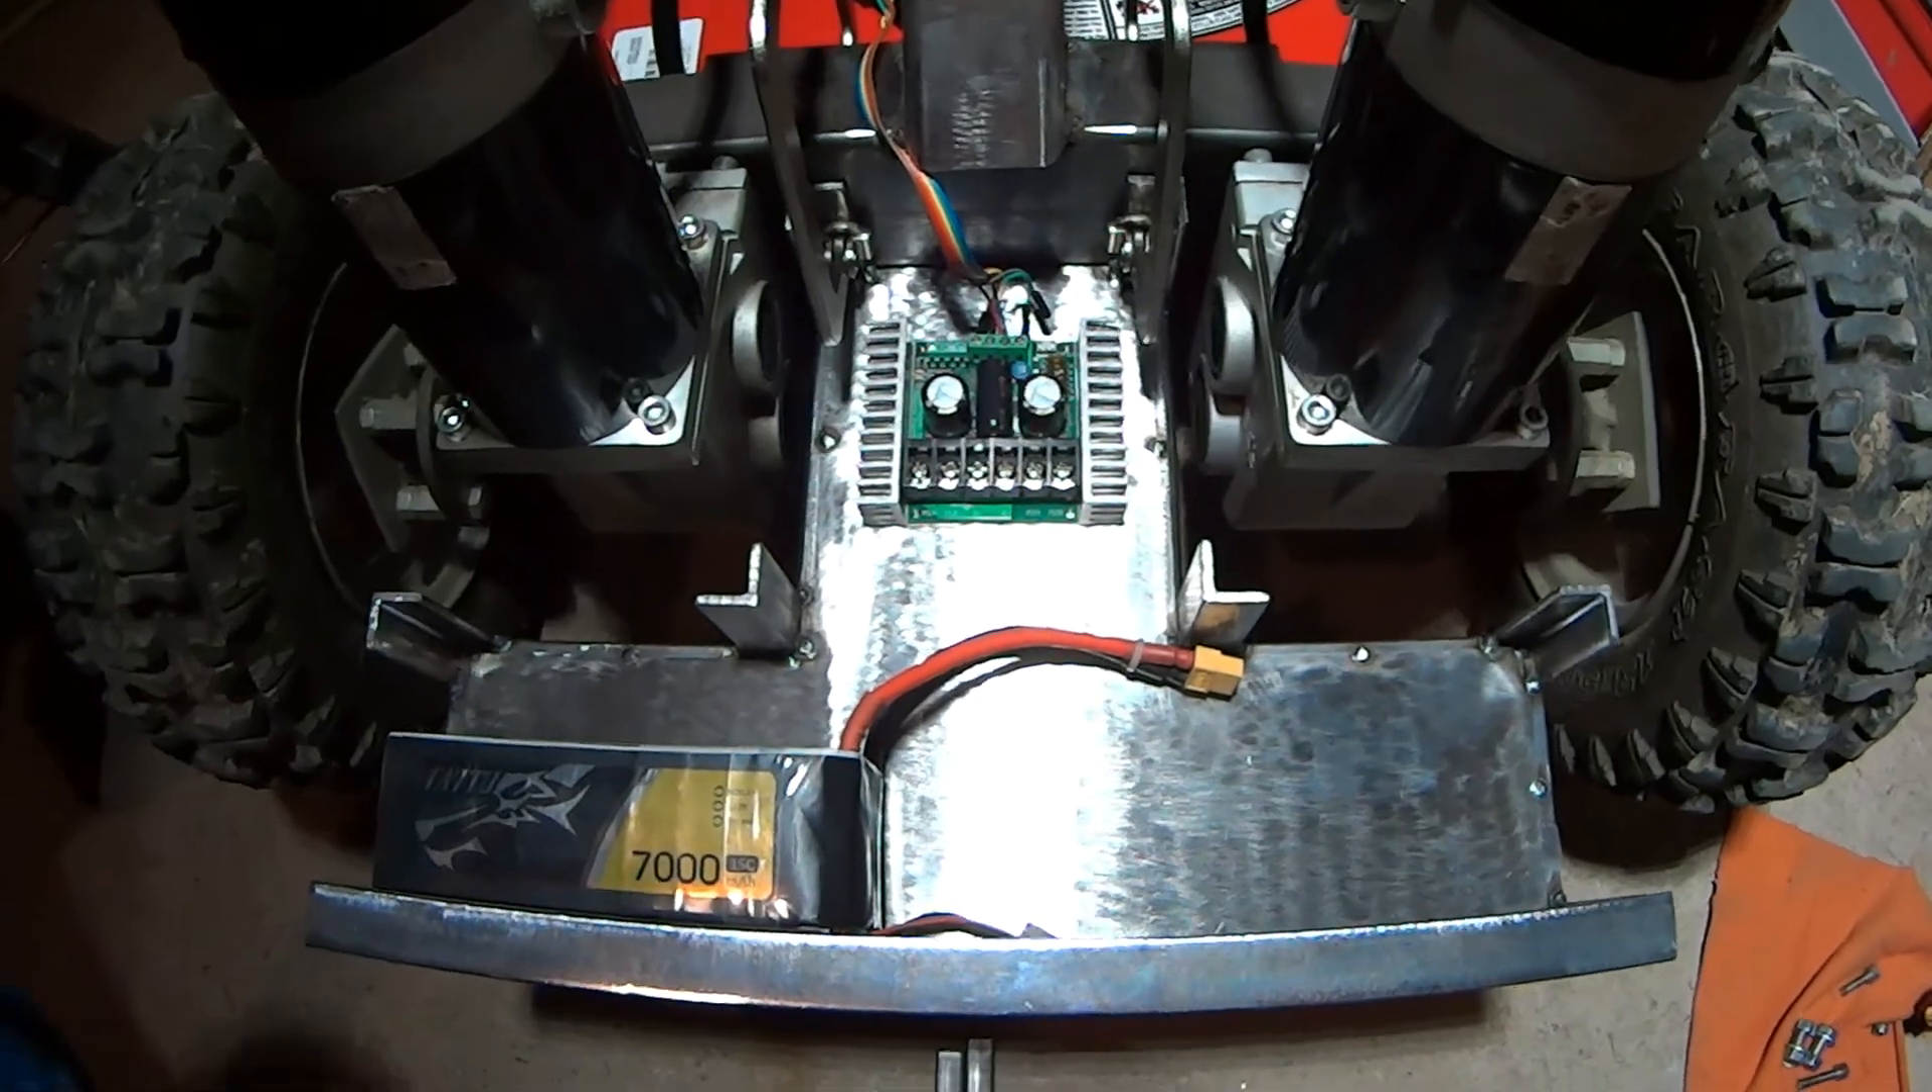All right so this is what it kind of looks like at this point we've got a frame mocked up.